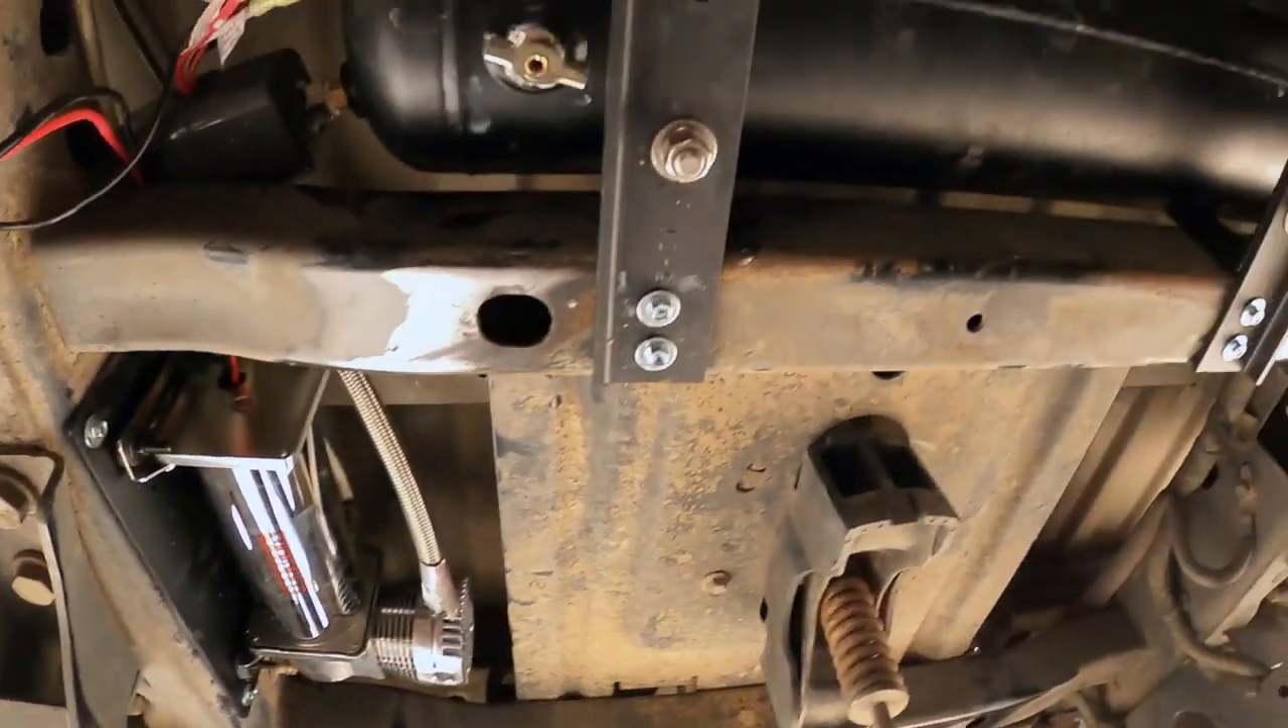So we have our air compressor installed right there on the side of the frame rail.